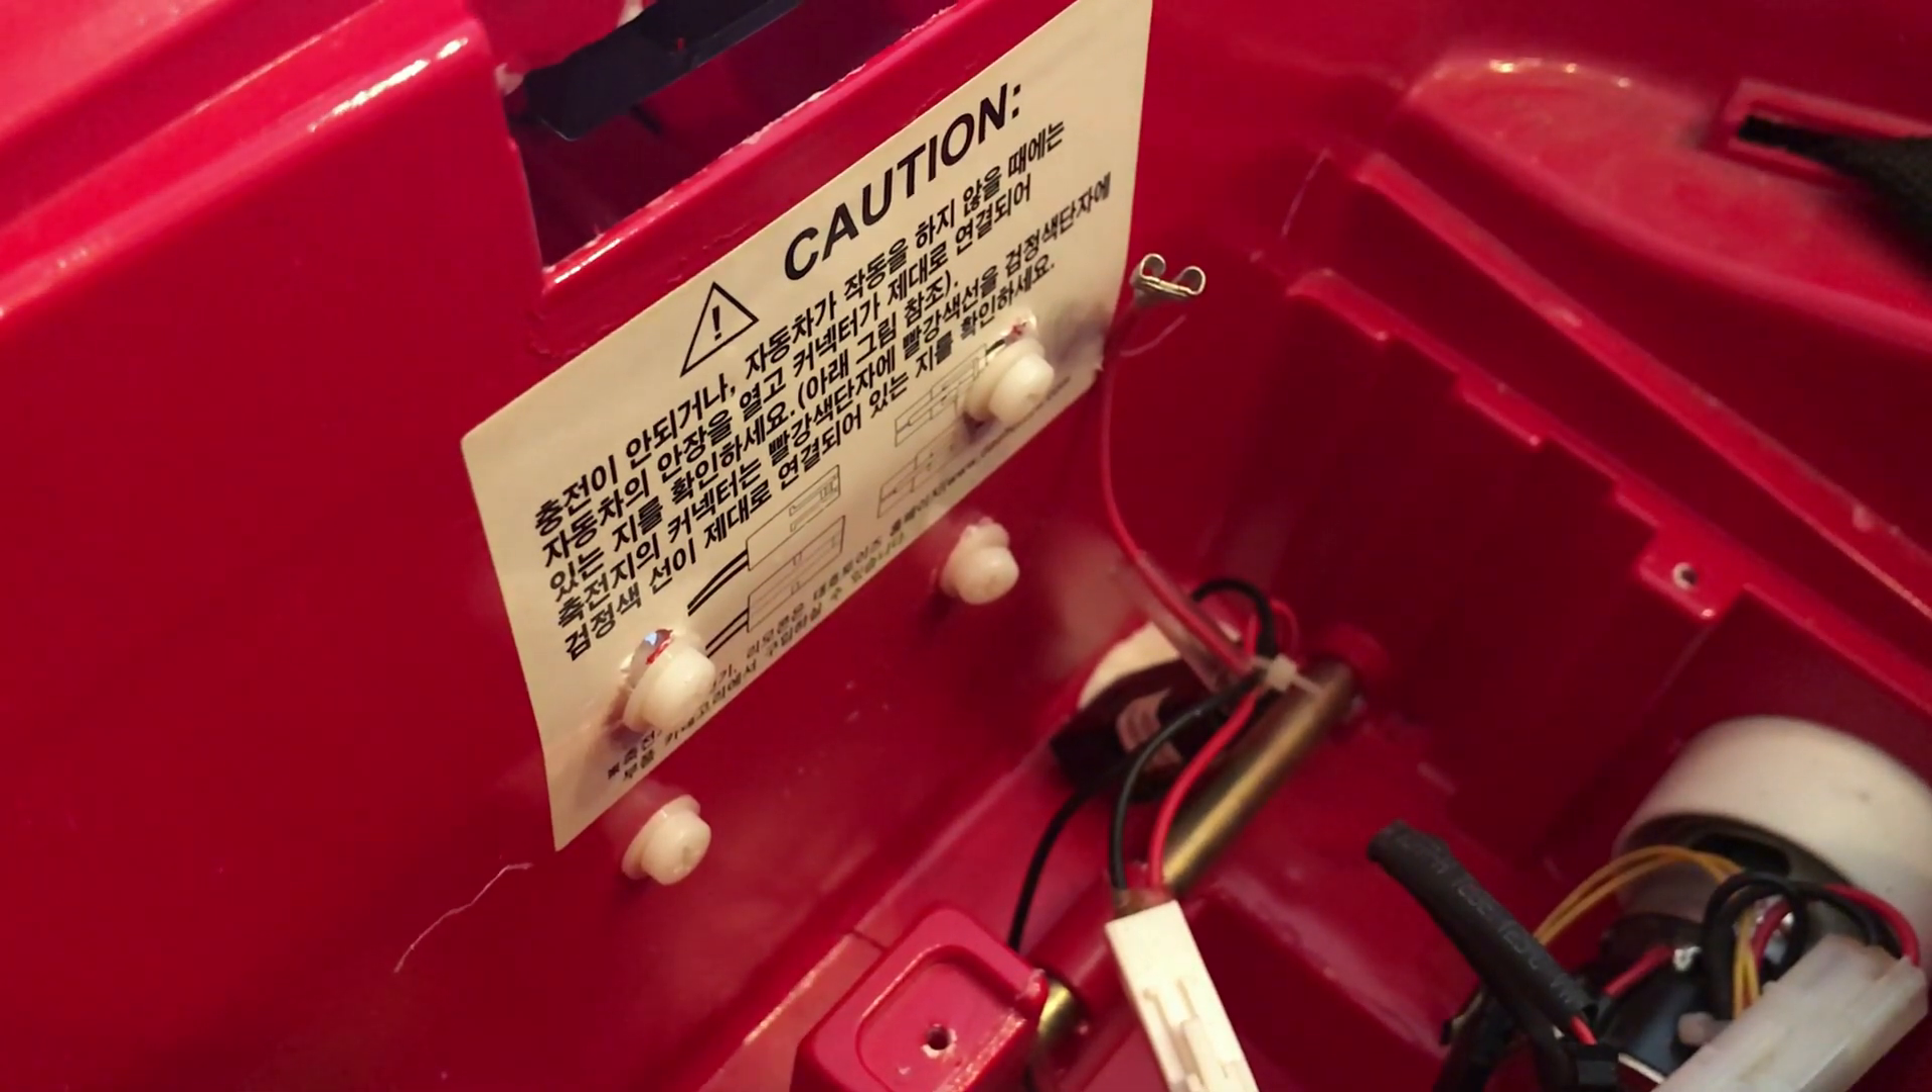Here I've drilled four holes and put the nylon washers and bolts through.